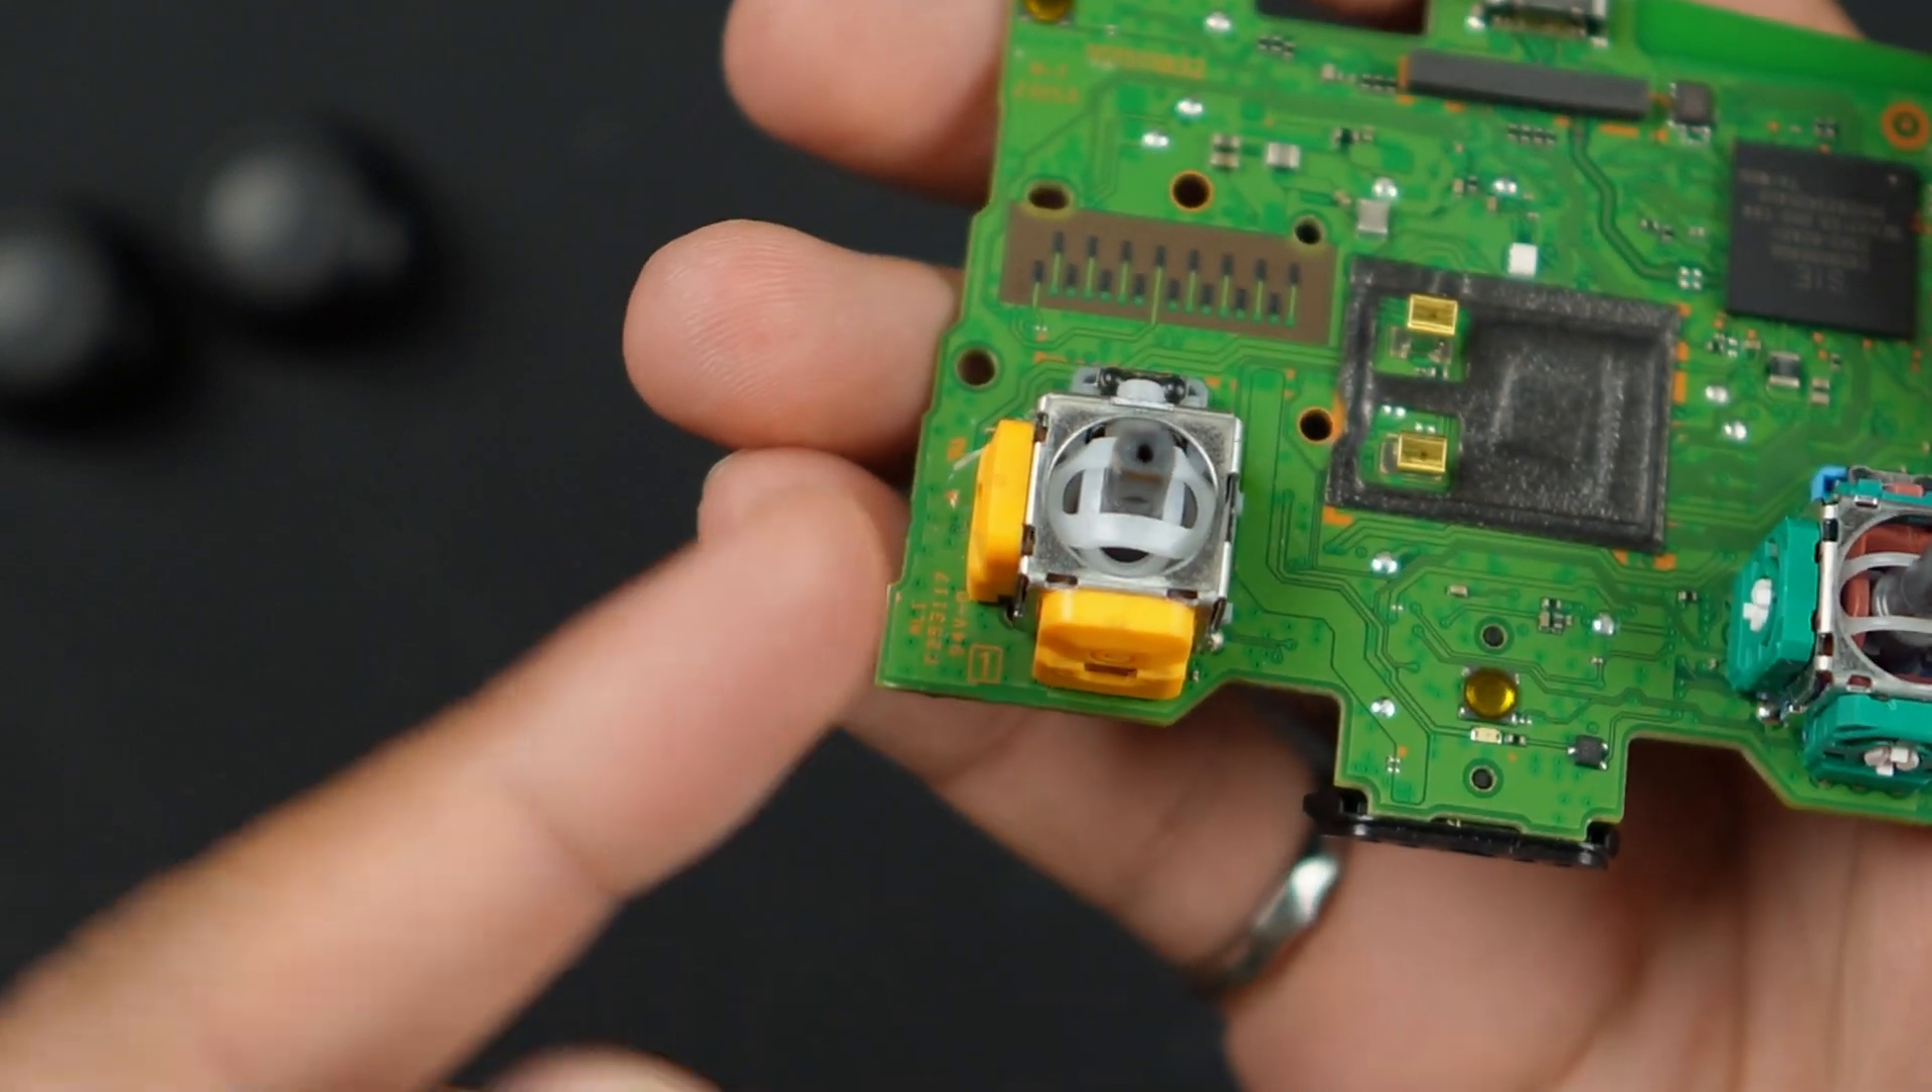And here we can see the two thumbsticks, and you can already see I've already installed the Hall effect in one of the modules, which is this one for the sake of practice for this video.